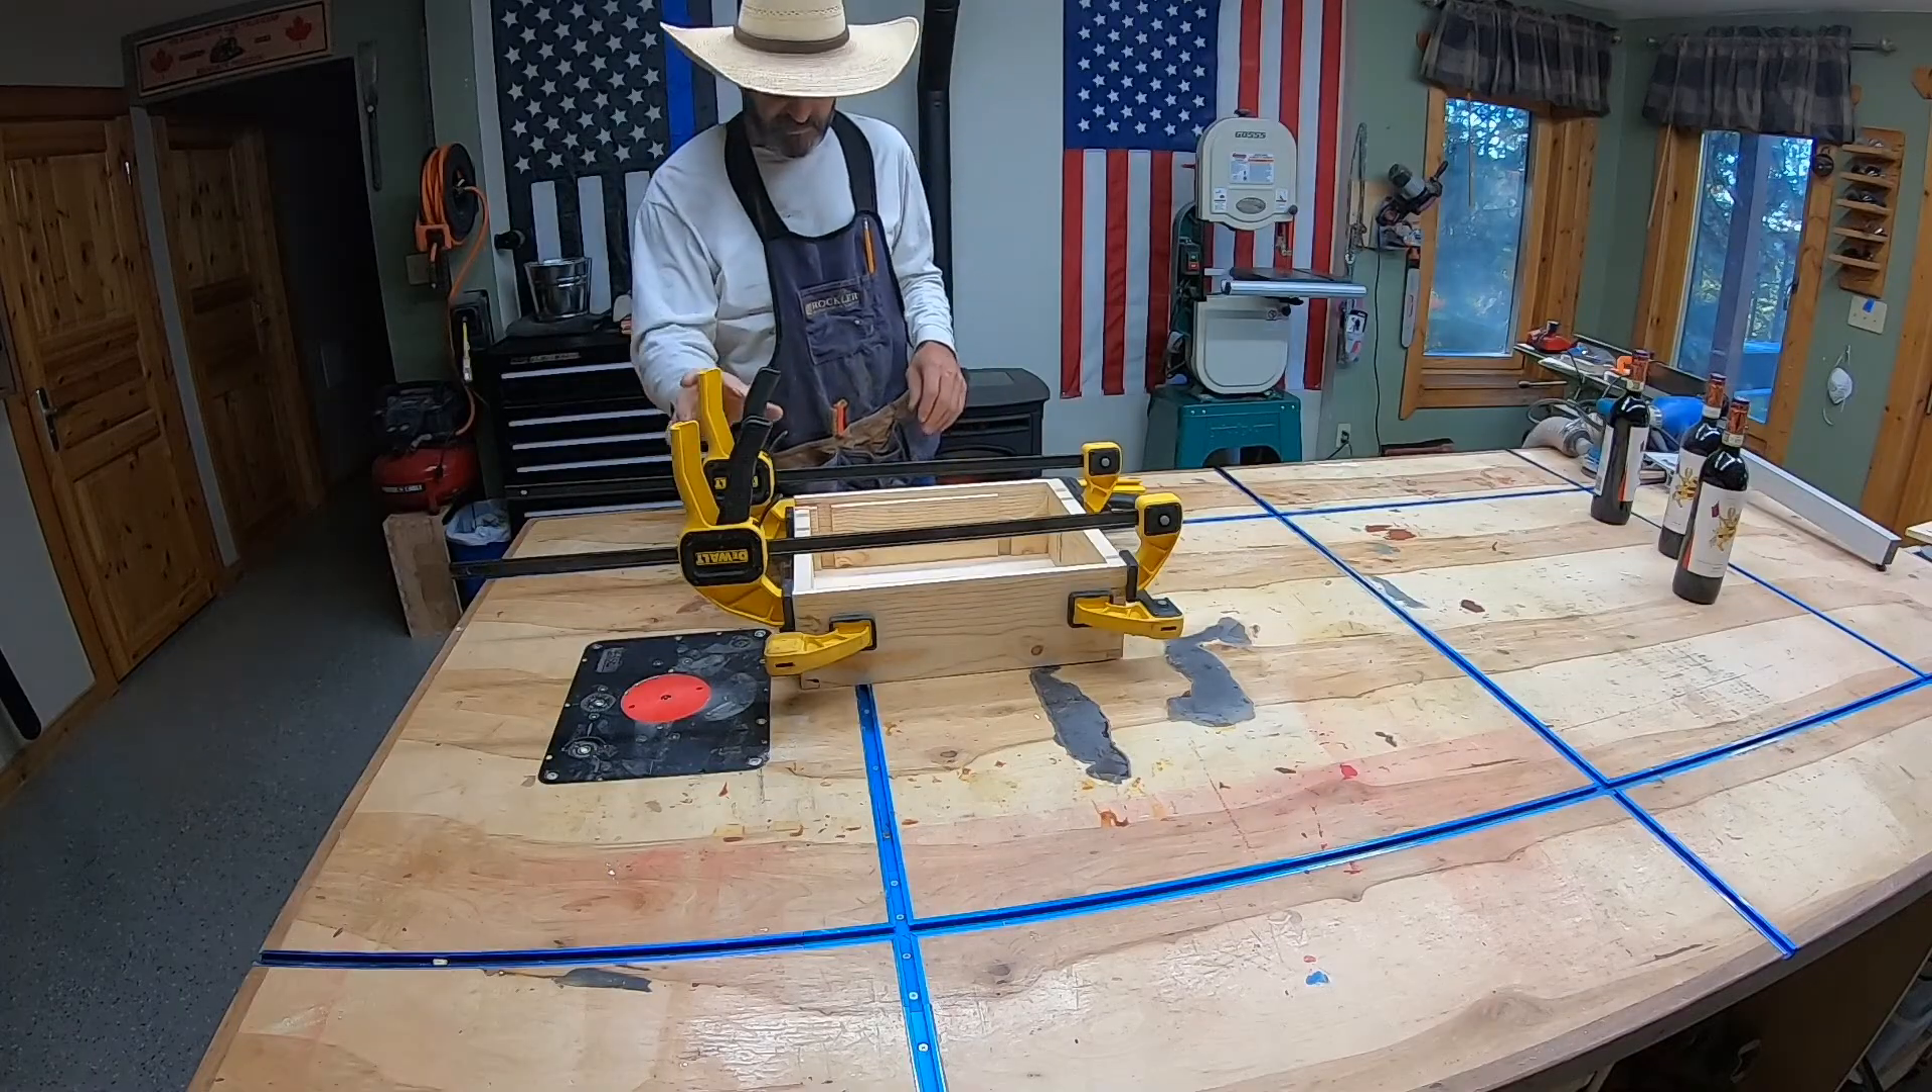Once all the parts were cleaned, I put it all together and glued all four sides with the bottom end, and I clamp it overnight.